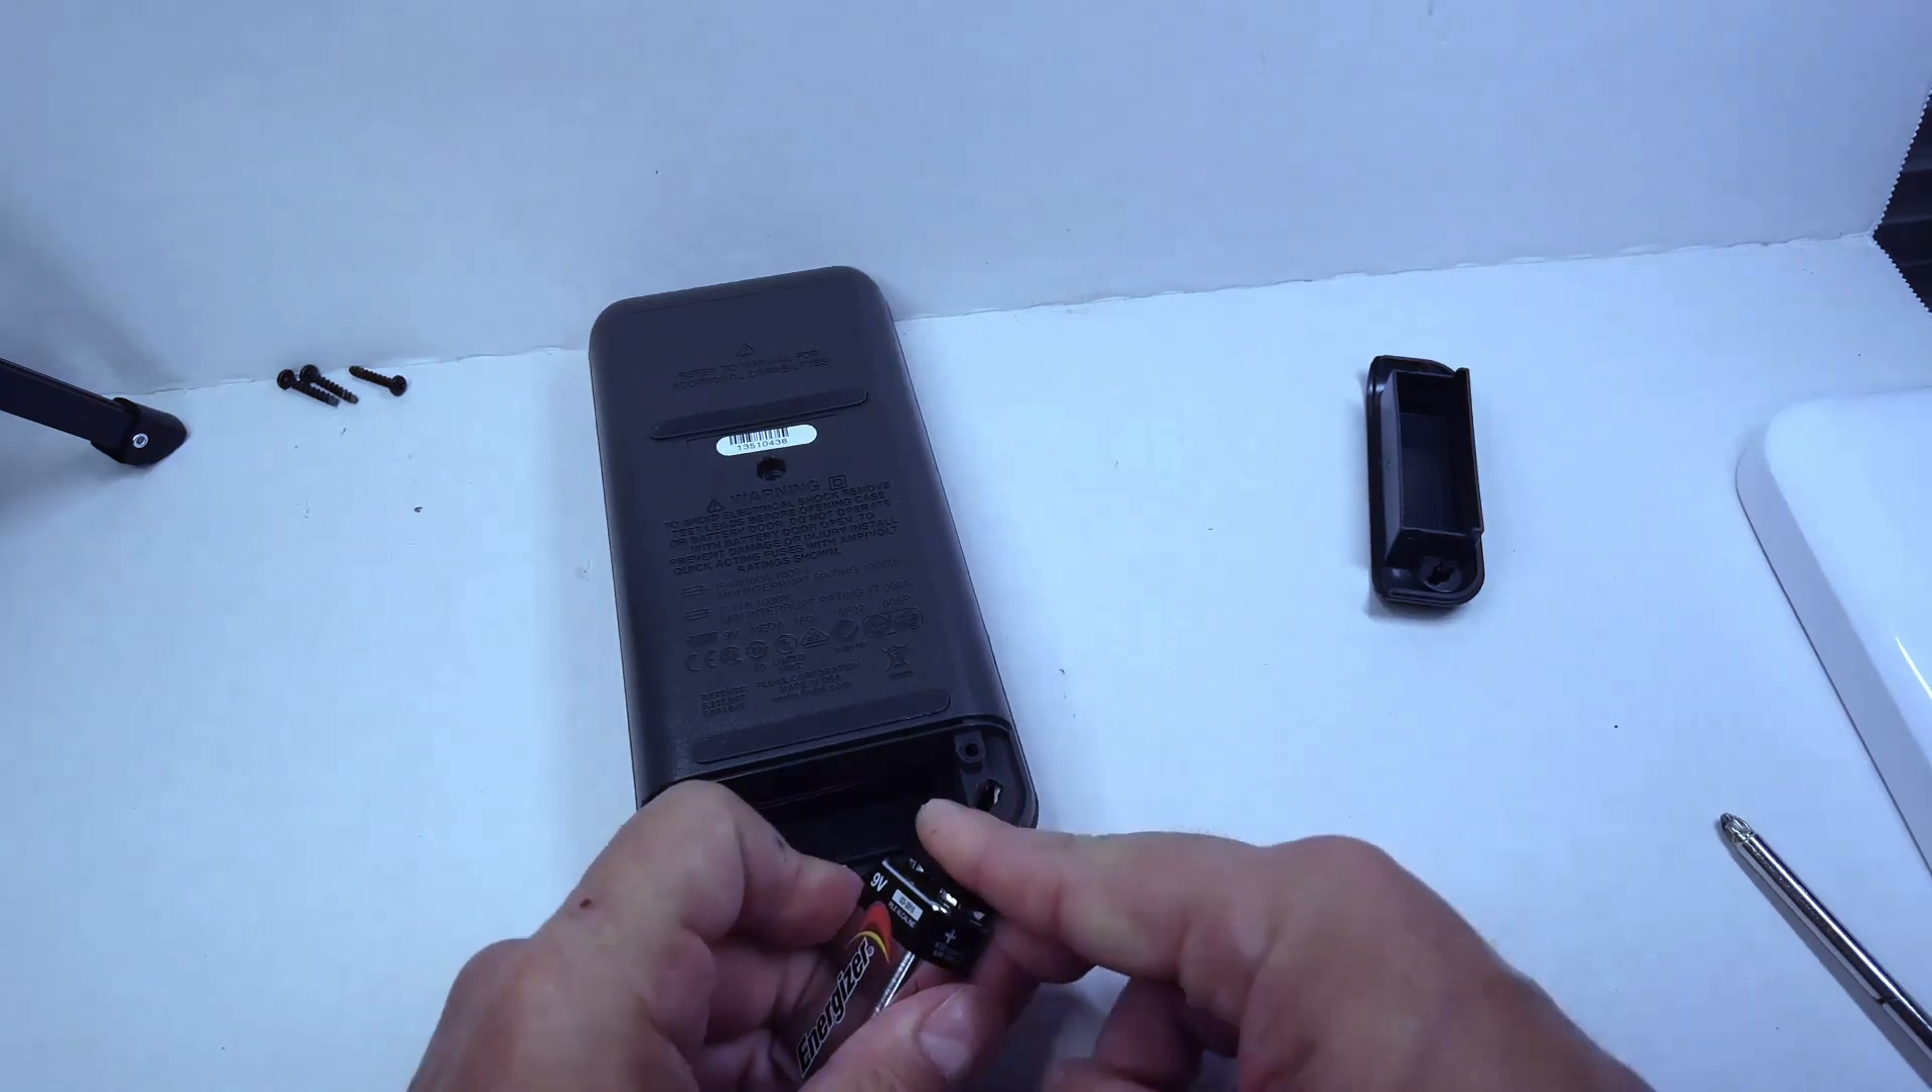We're not going to install any screws just yet because we want to make sure that everything is nice and proper and working.